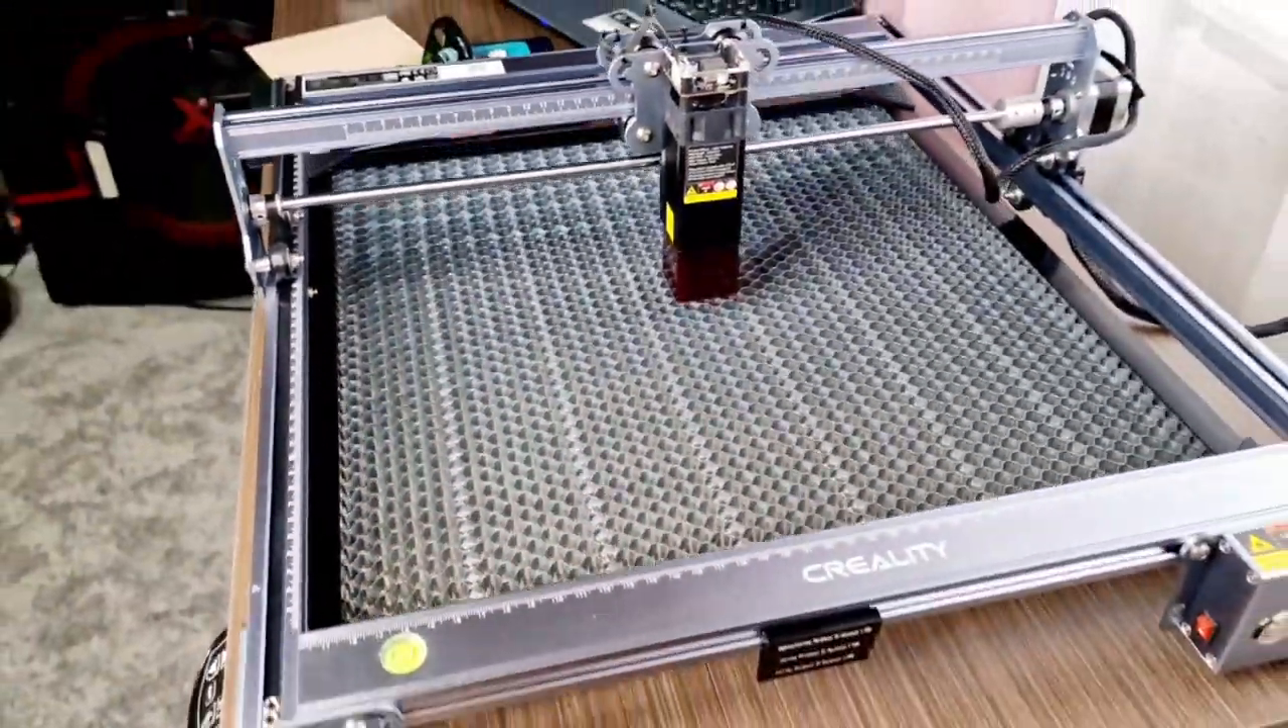We are done building the falcon laser engraver.